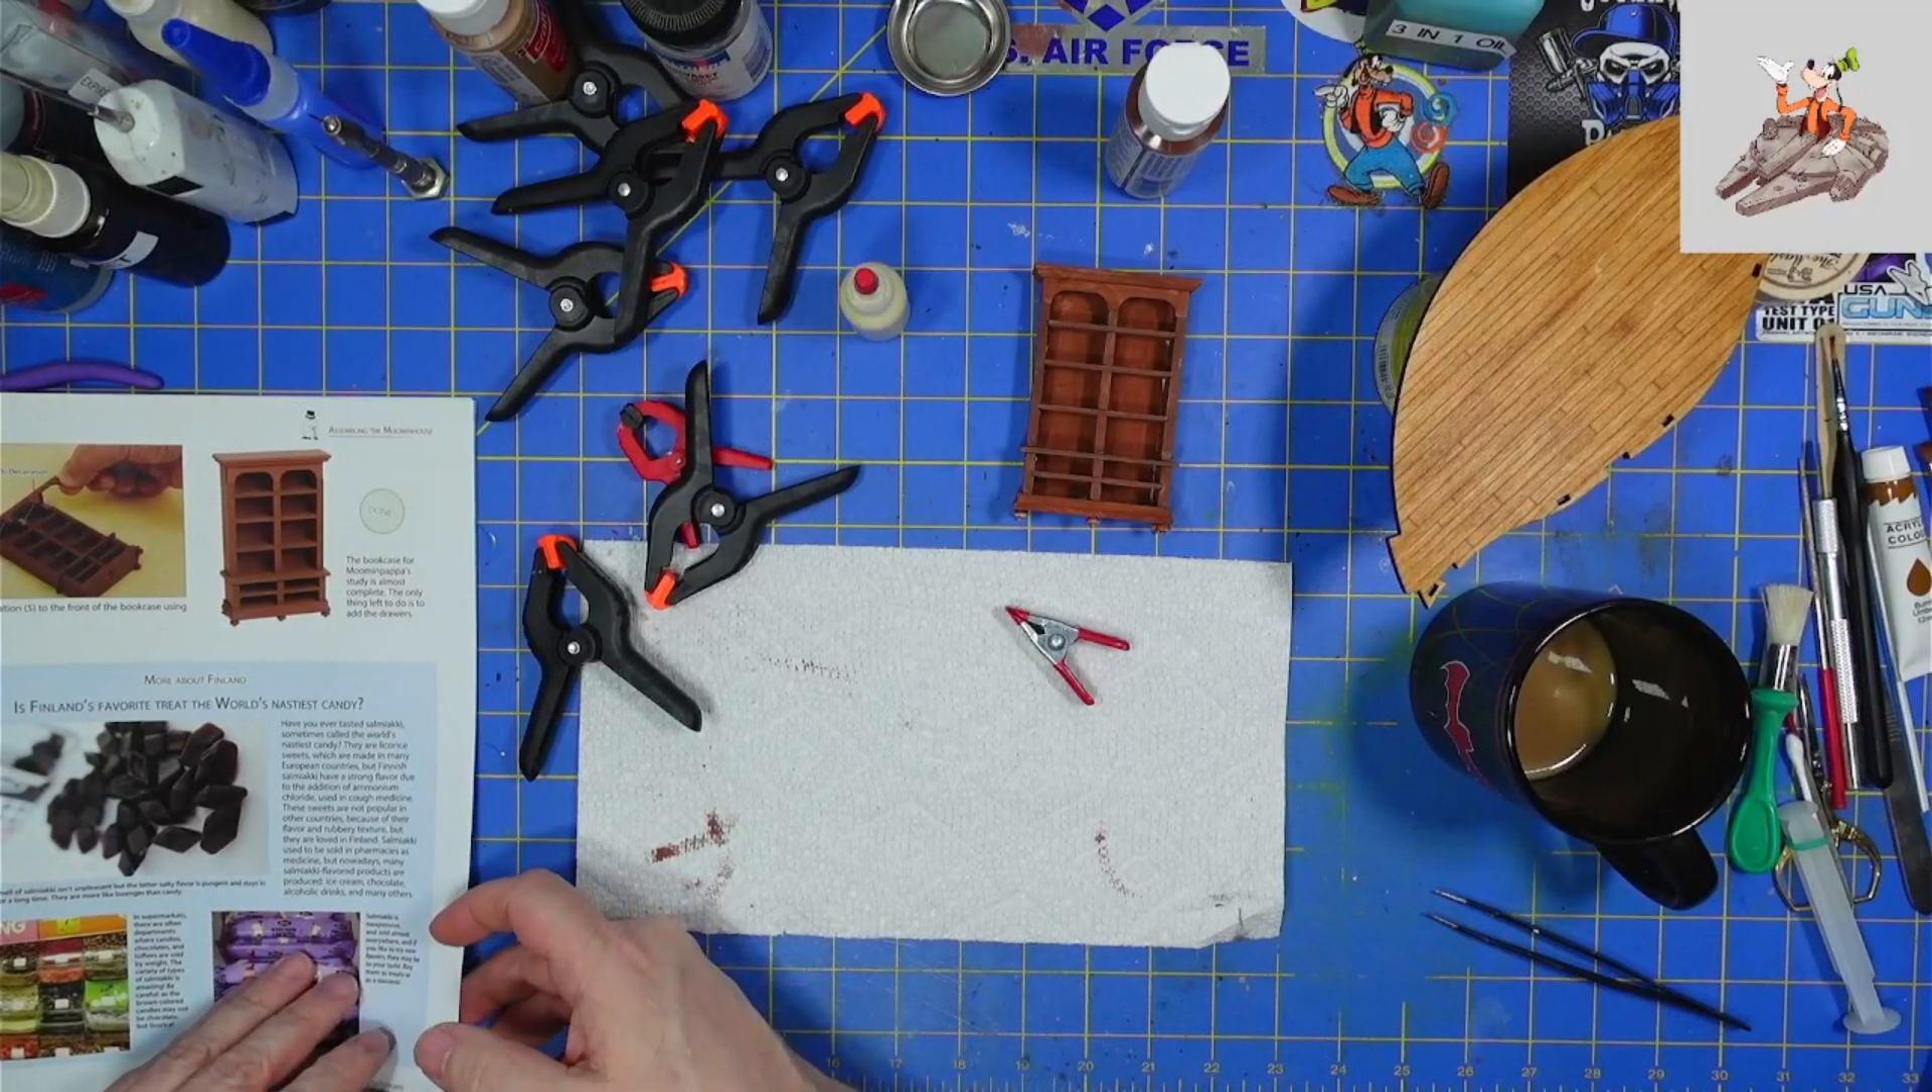We've got that bookcase built.